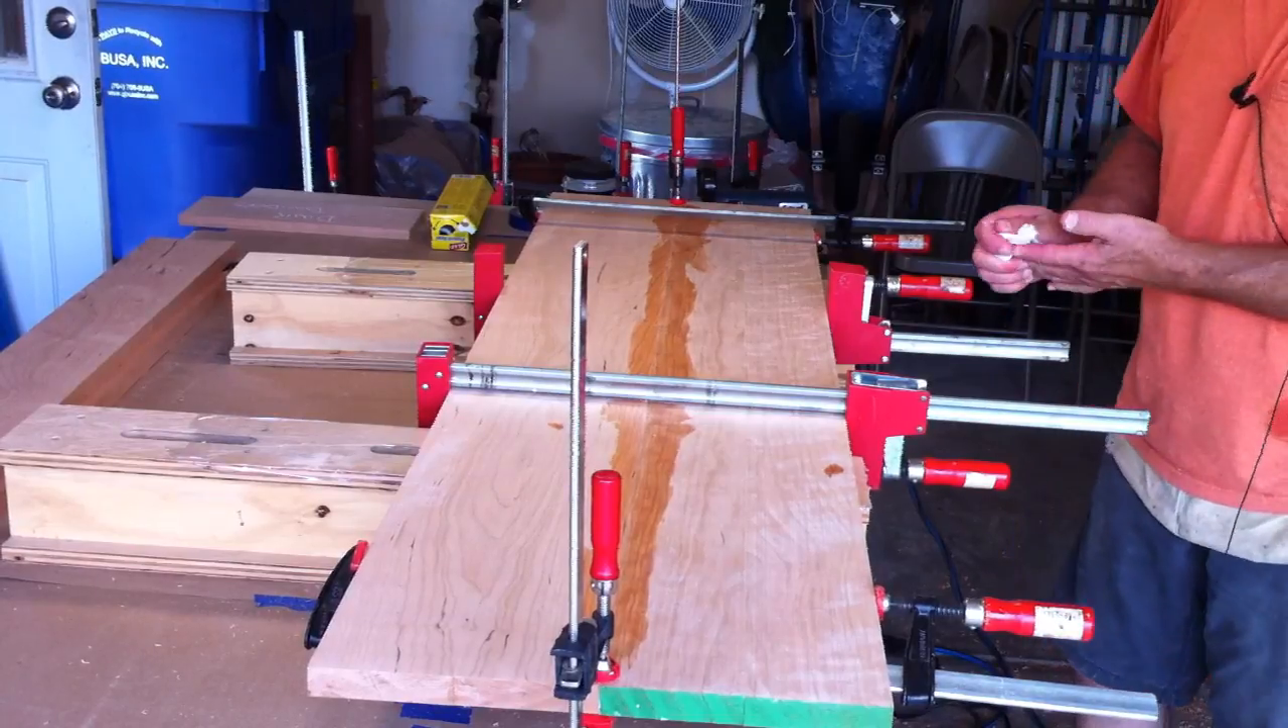Well, there we go. One glued up panel.